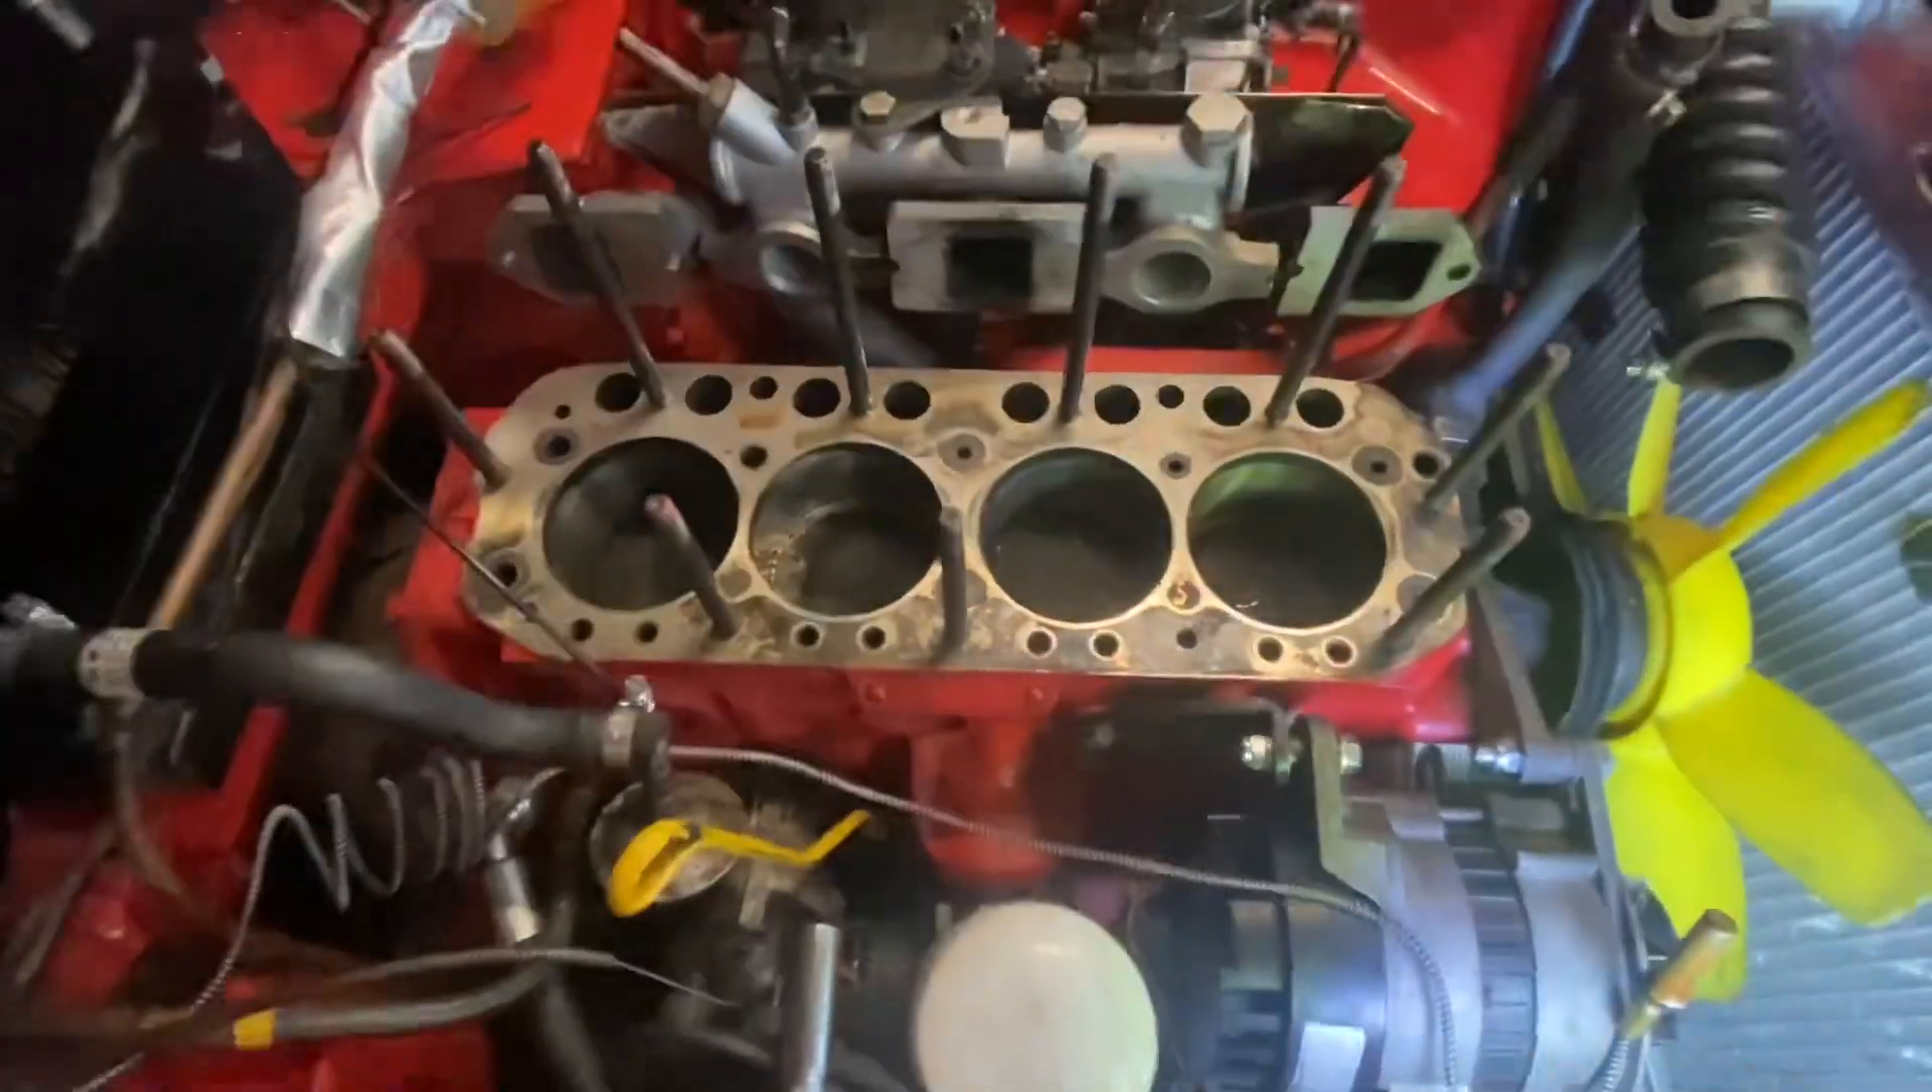And now we're onto the engine we've got the head removed.